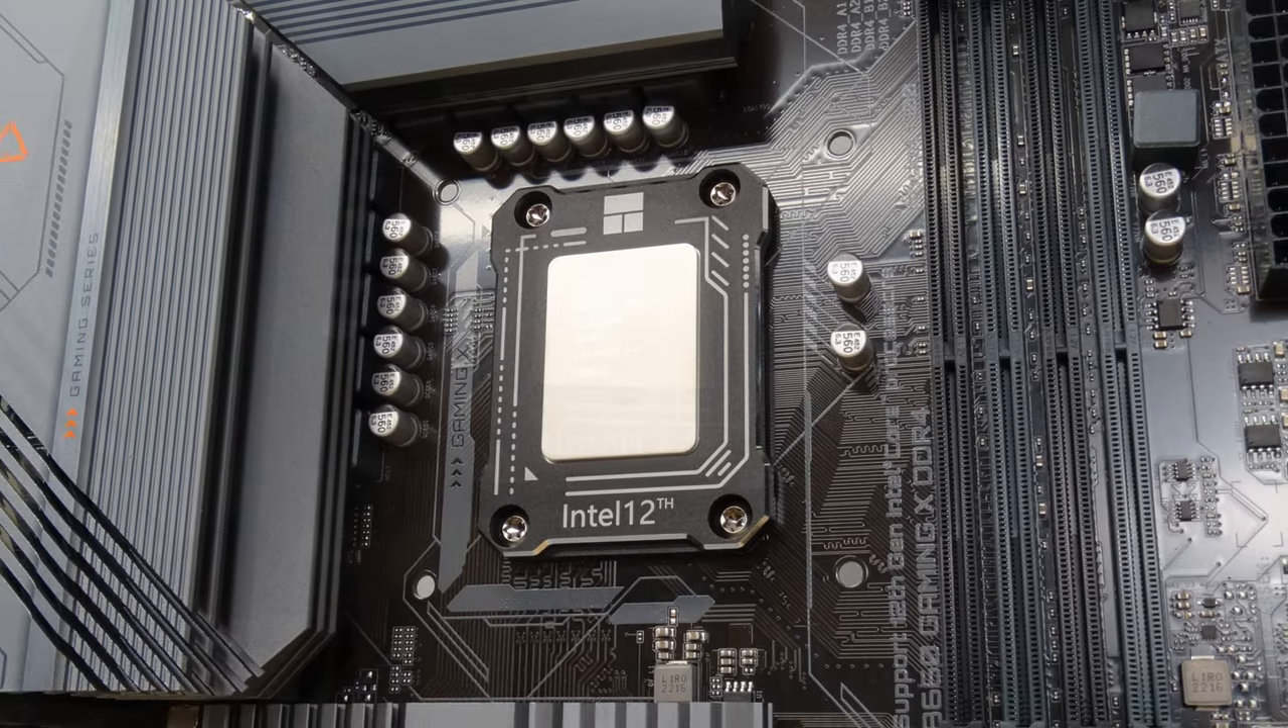Now that we've got our contact plate actually installed it's not looking too bad.